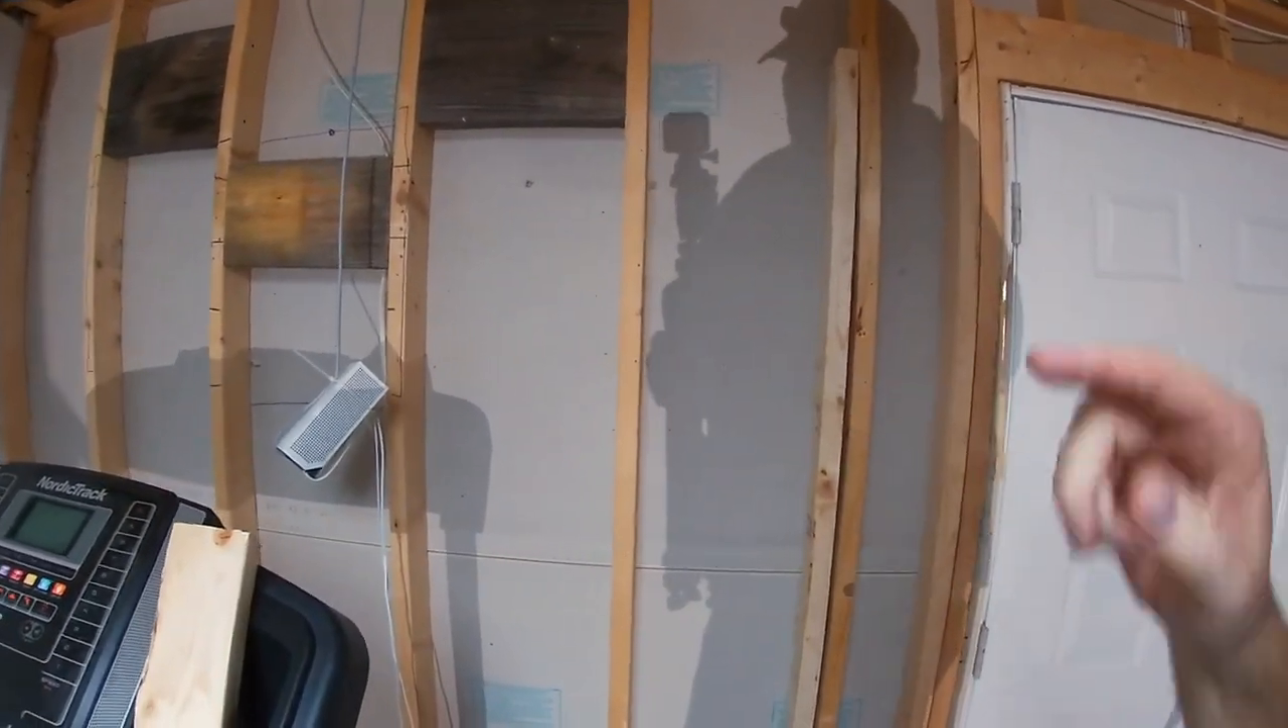So as you know, we pulled out all of the ceiling tile and I pulled the sheetrock off this wall.